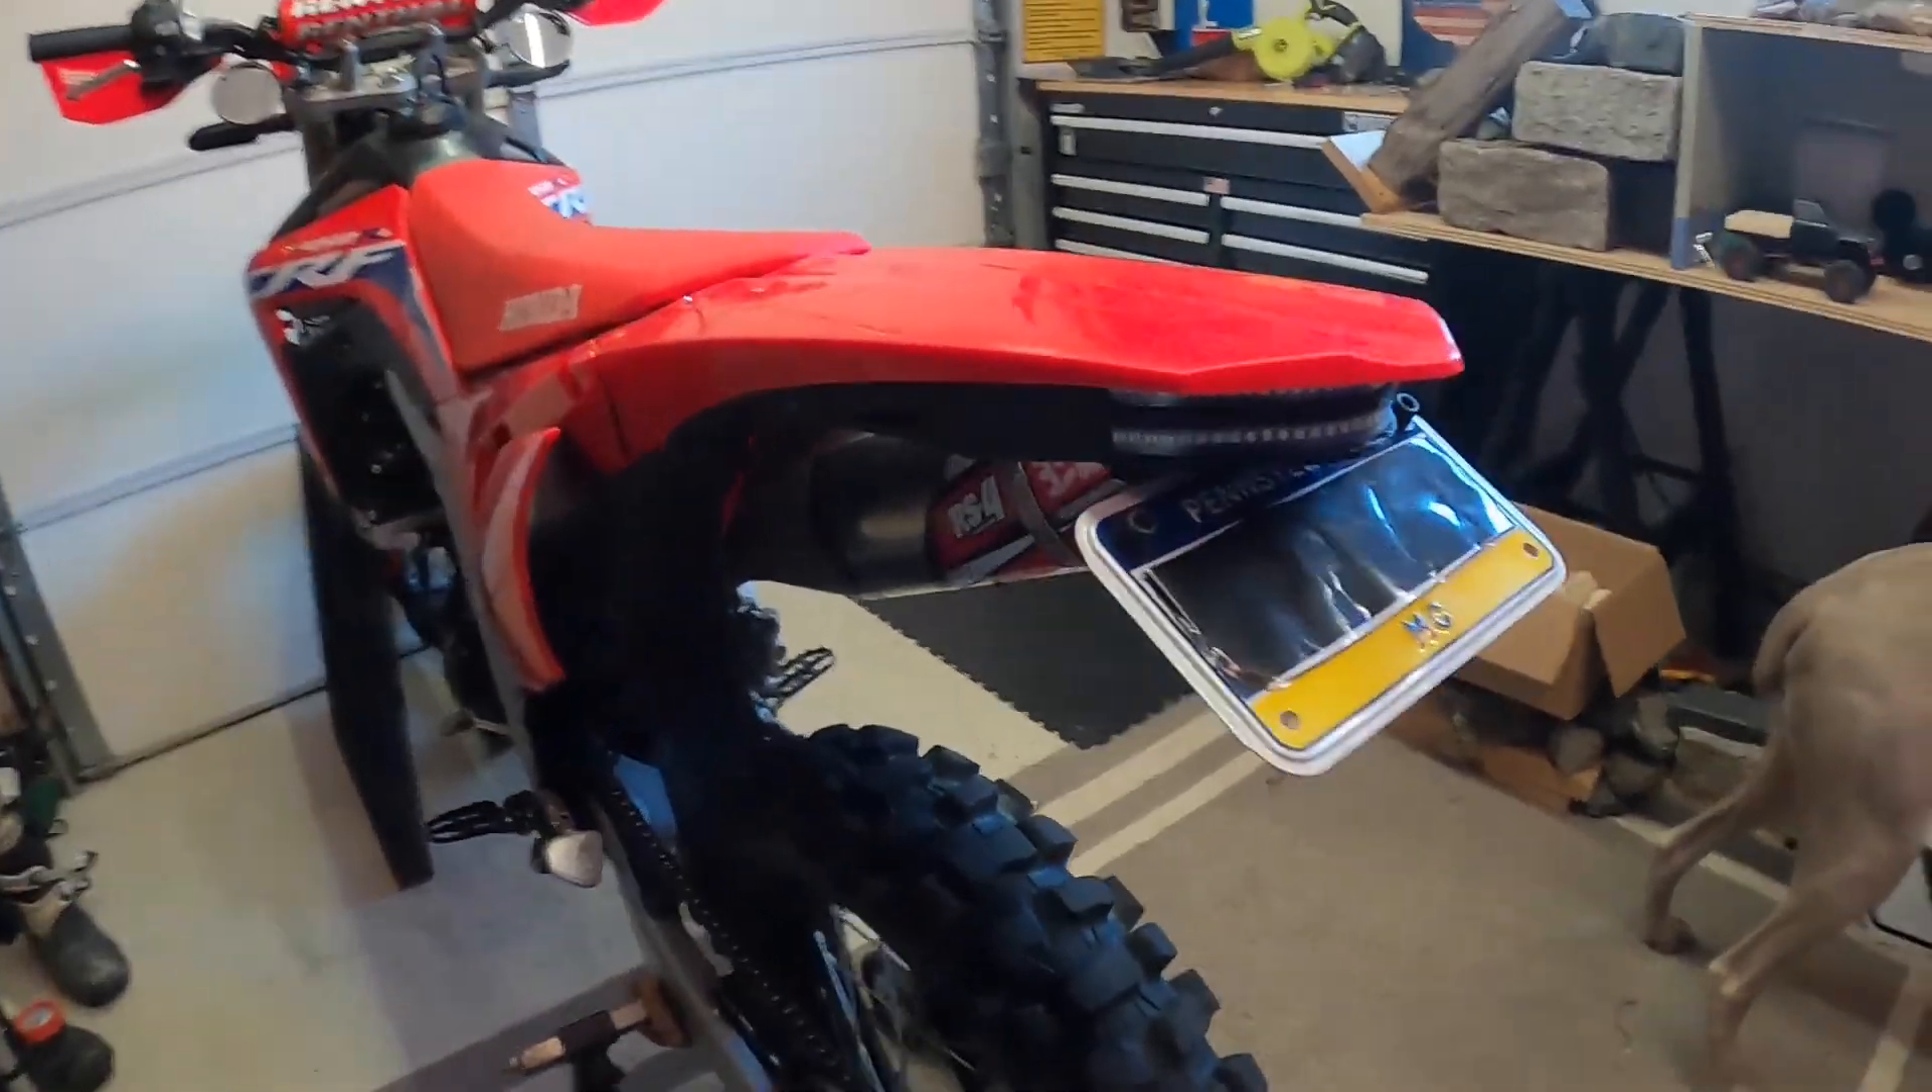So we got the plate all mounted up. You can see how nice it tucks up.